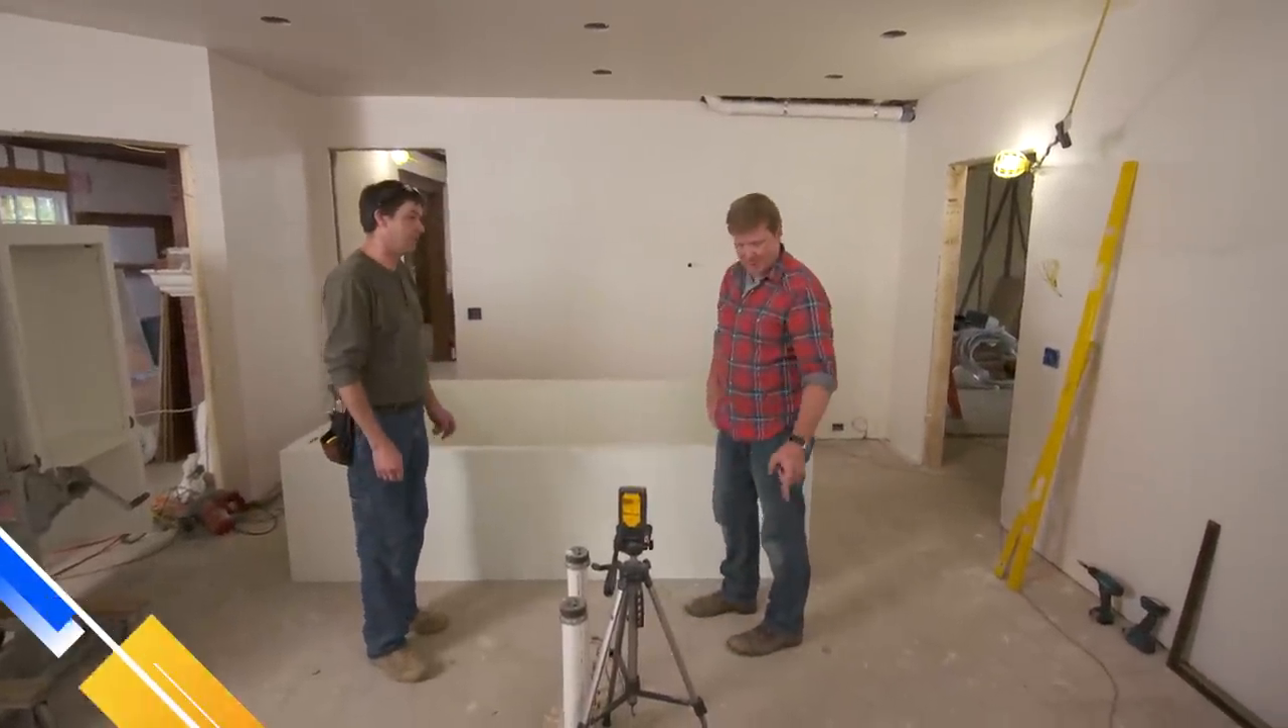So we do not have down the finished floor yet, just the subfloor.